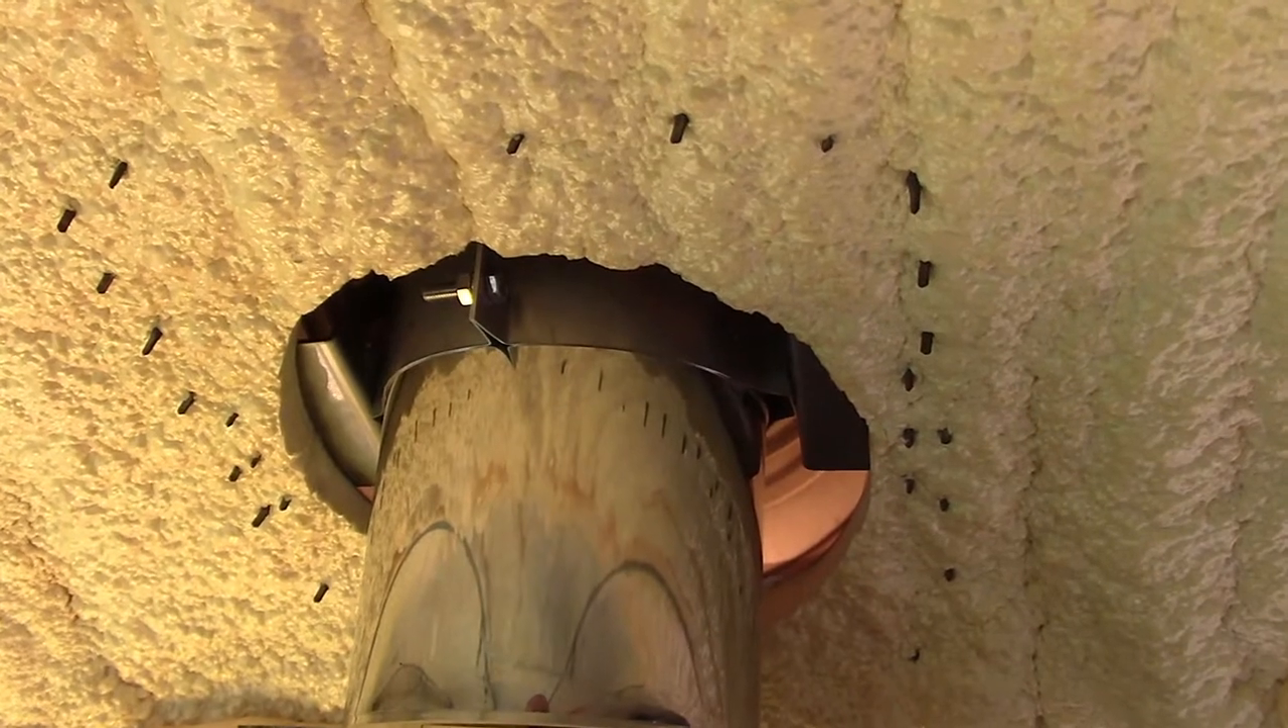You can also see all of the screws poking through that we put into the pipe boot, though those will be hidden when we eventually finish the ceiling.